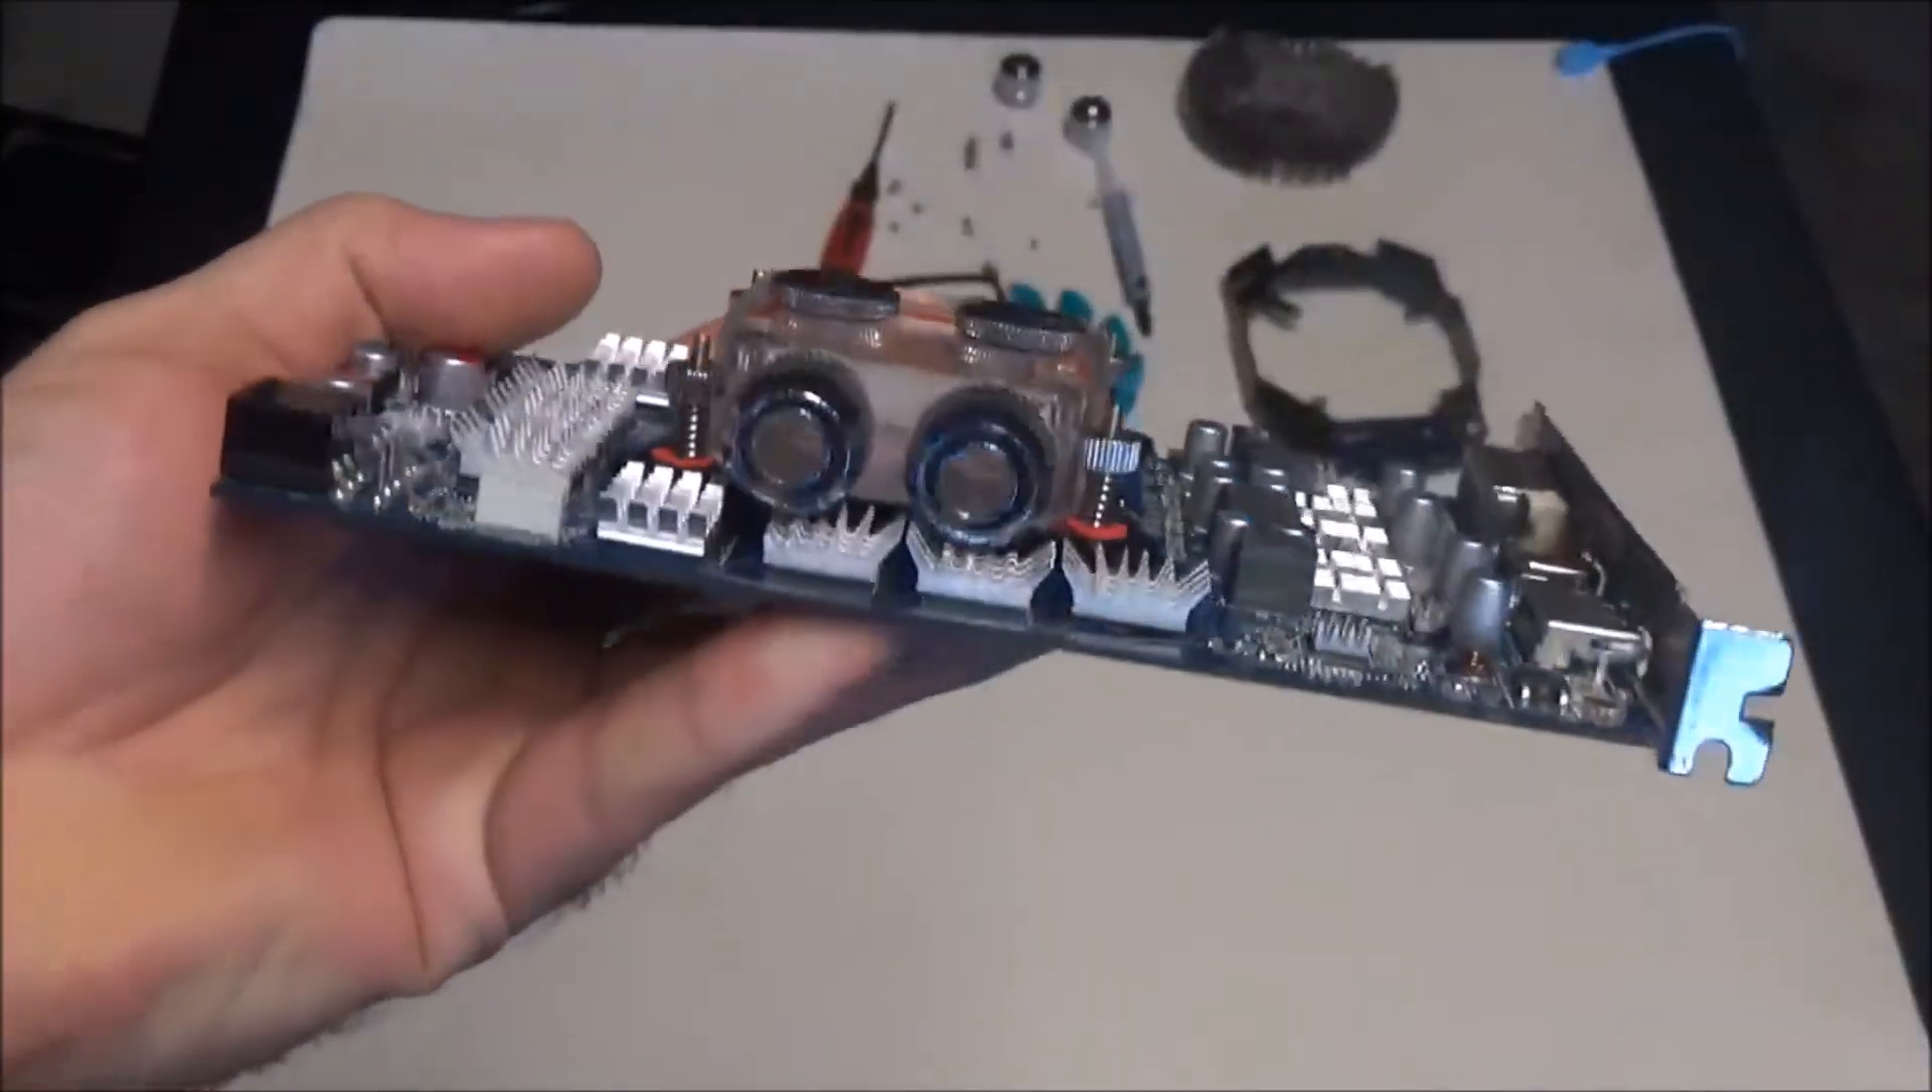I have finished putting all the heat sinks on and the water block.